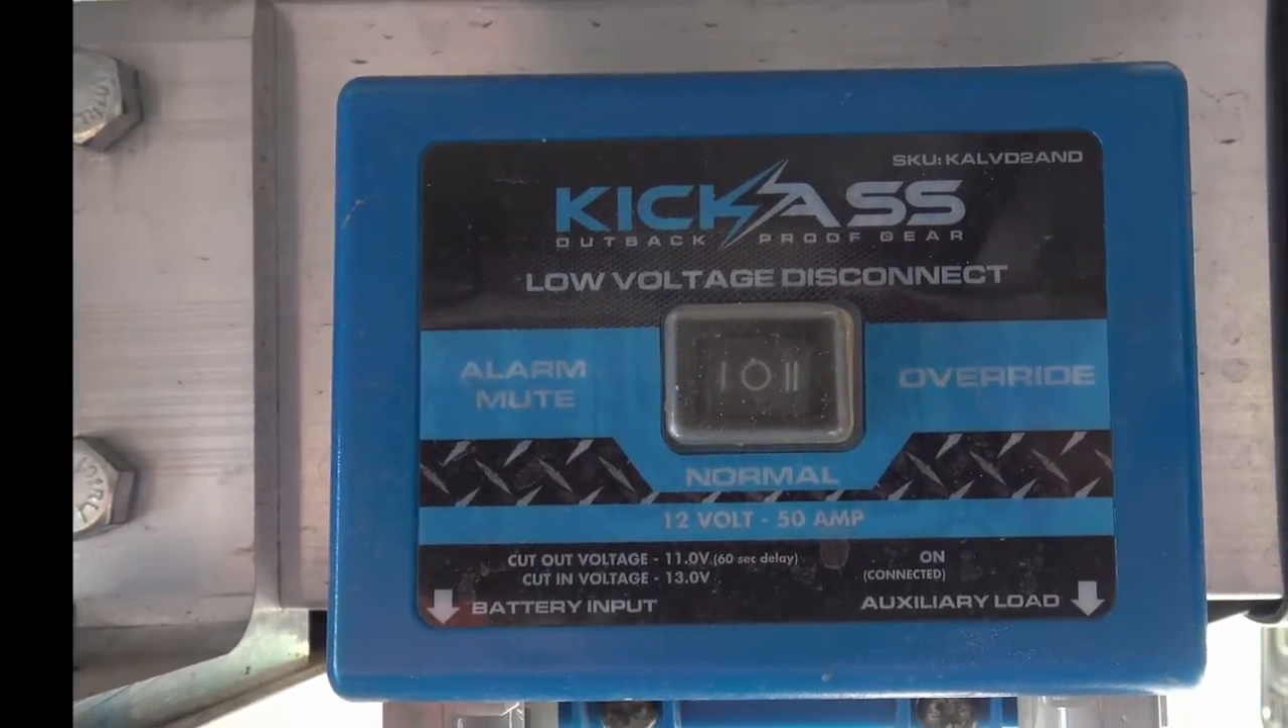With the battery hidden under the tray back where it can't be easily checked a low voltage disconnect switch was mounted on the outer rail and wired to the output side to prevent the auxiliary battery being fatally discharged.